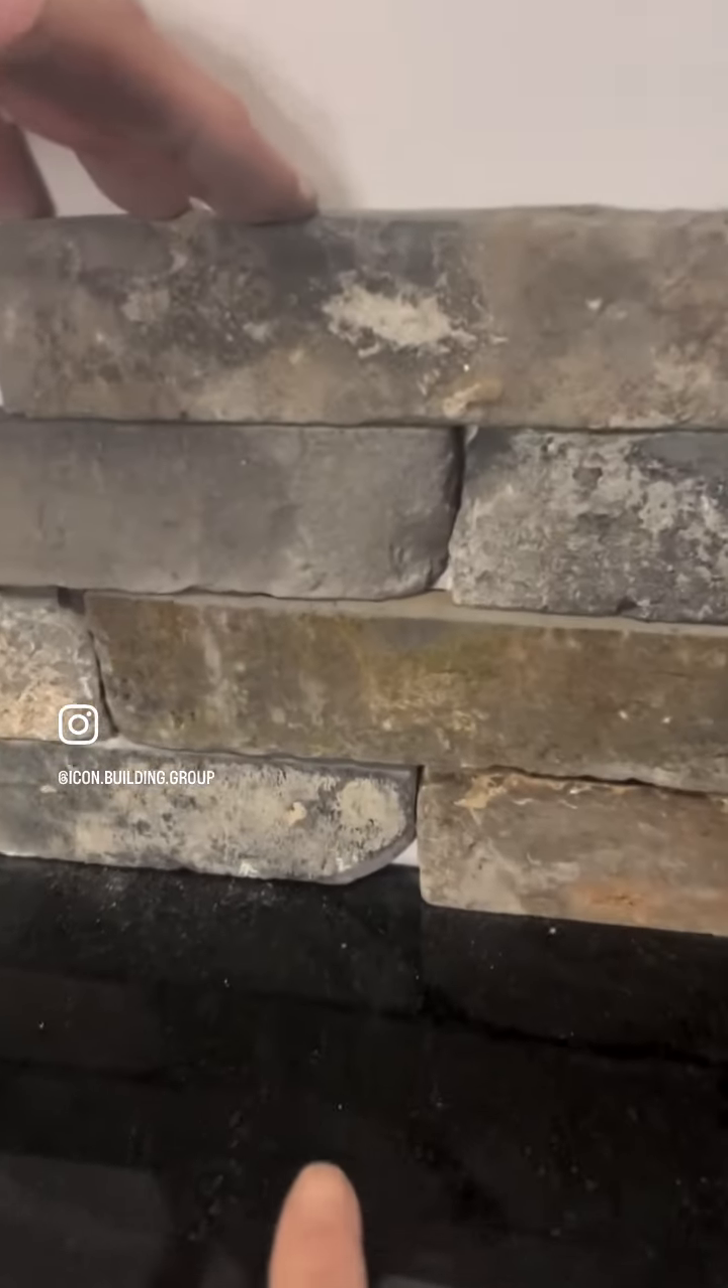Here's our dry stack, and if we zoom in here, you see this gap right here or a gap right here. If you imagine a whole wall of those gaps where you see your wall color pulling through, that wouldn't look so cute.